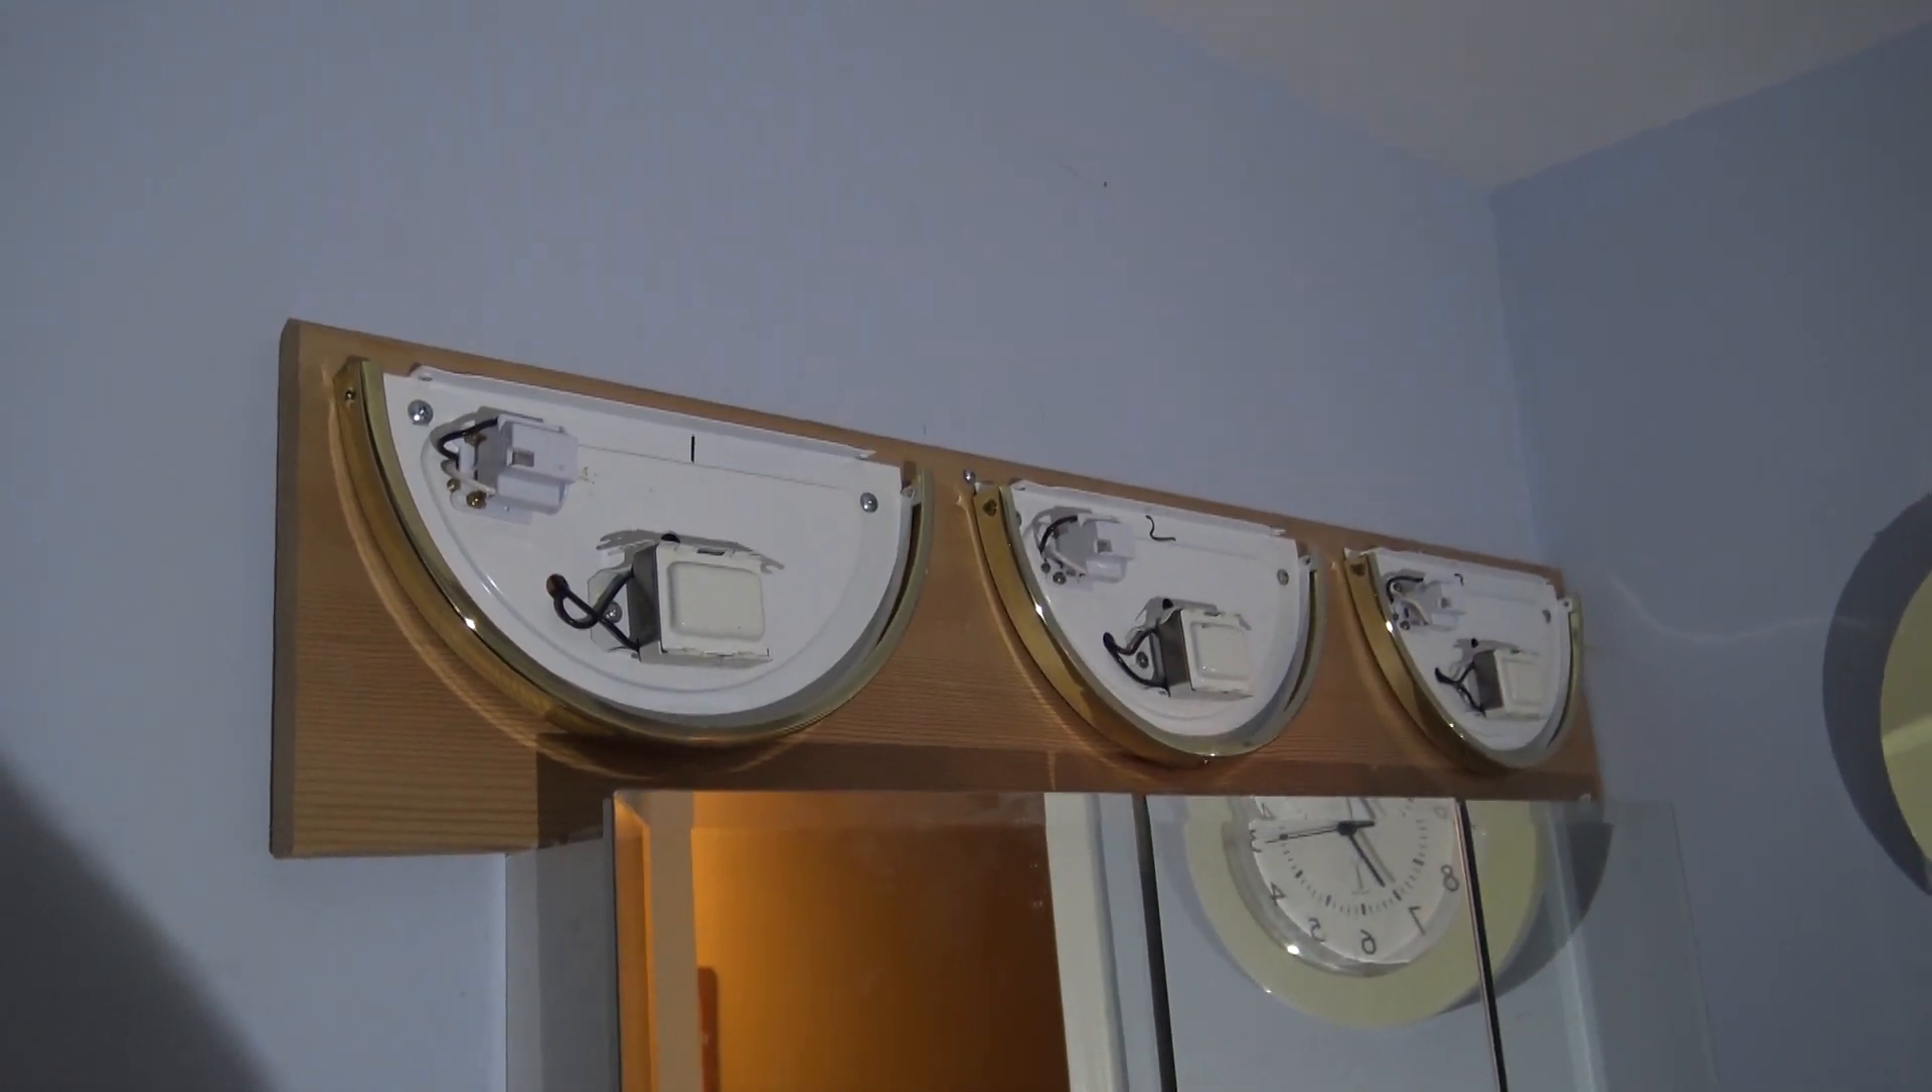So now I just have to put the glass in and the lights.